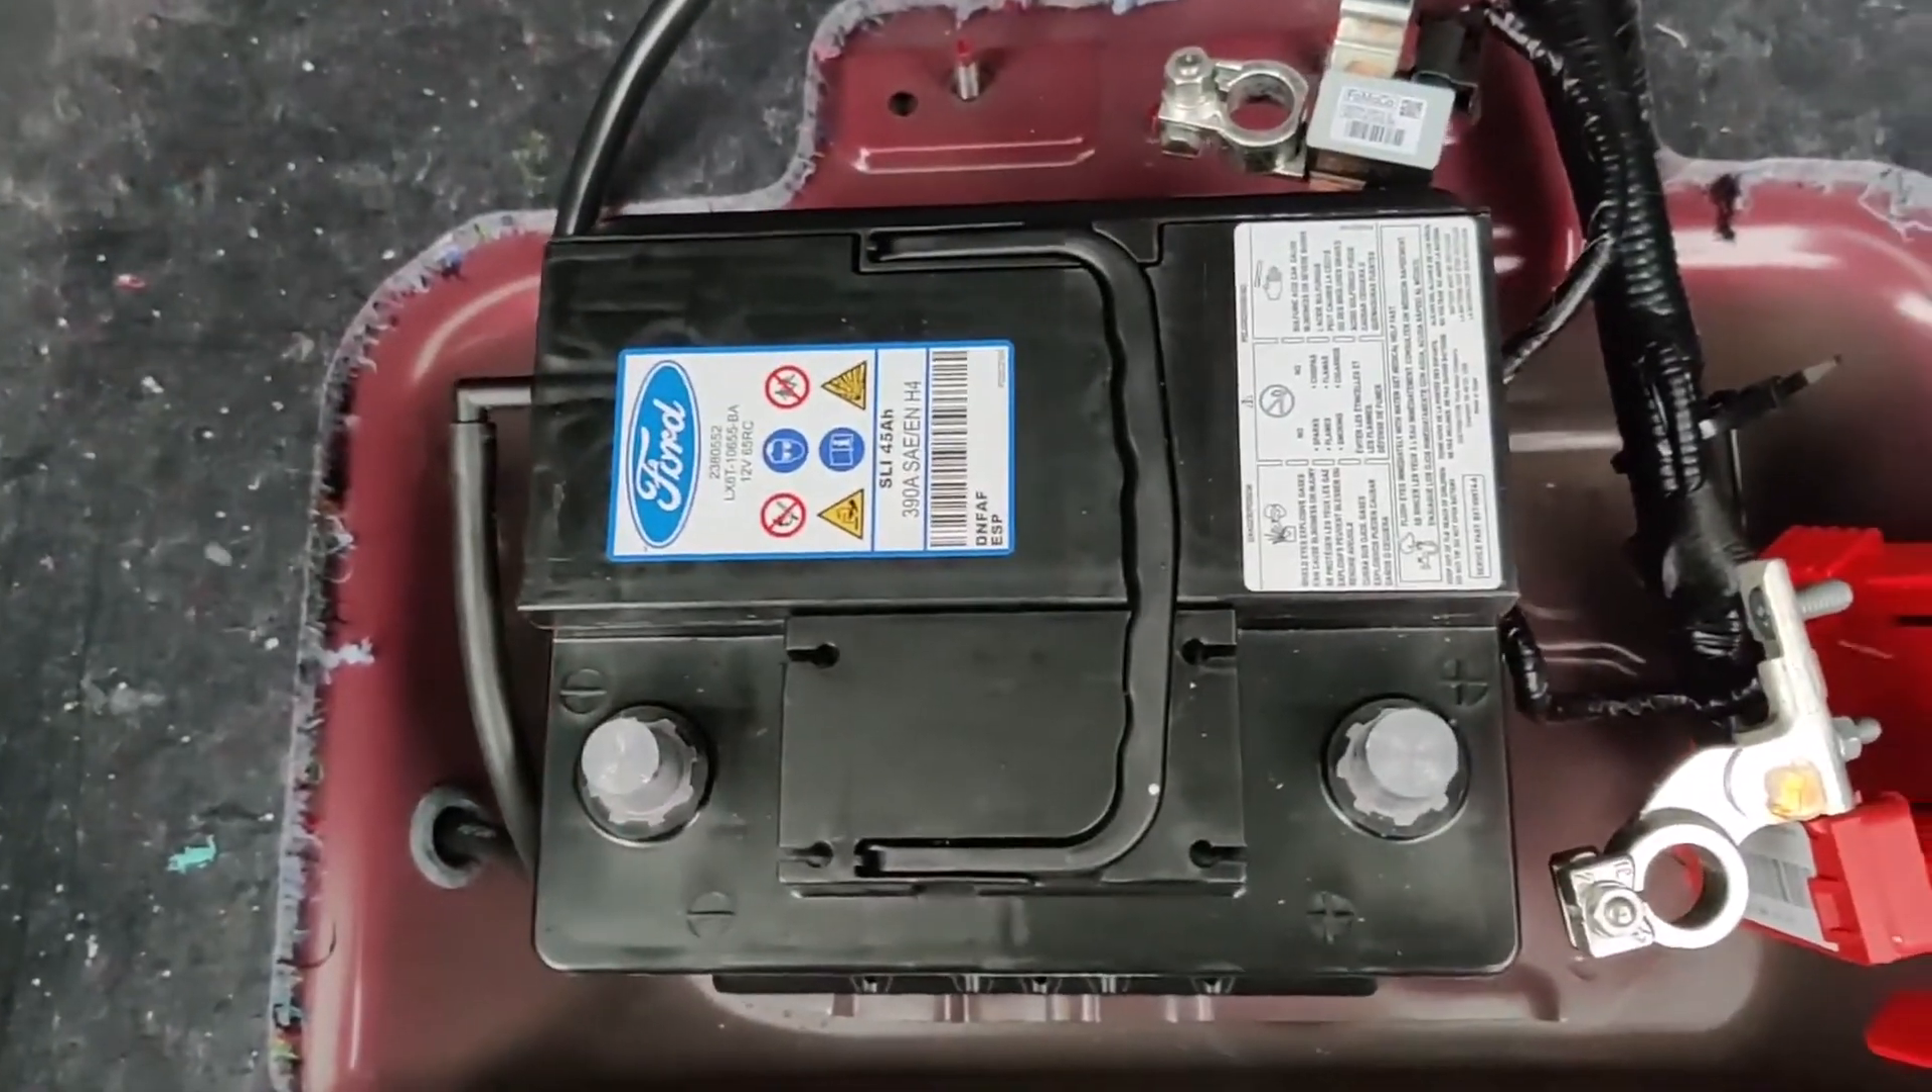So okay so we've loosened the bolts holding the battery cables down and removed them.